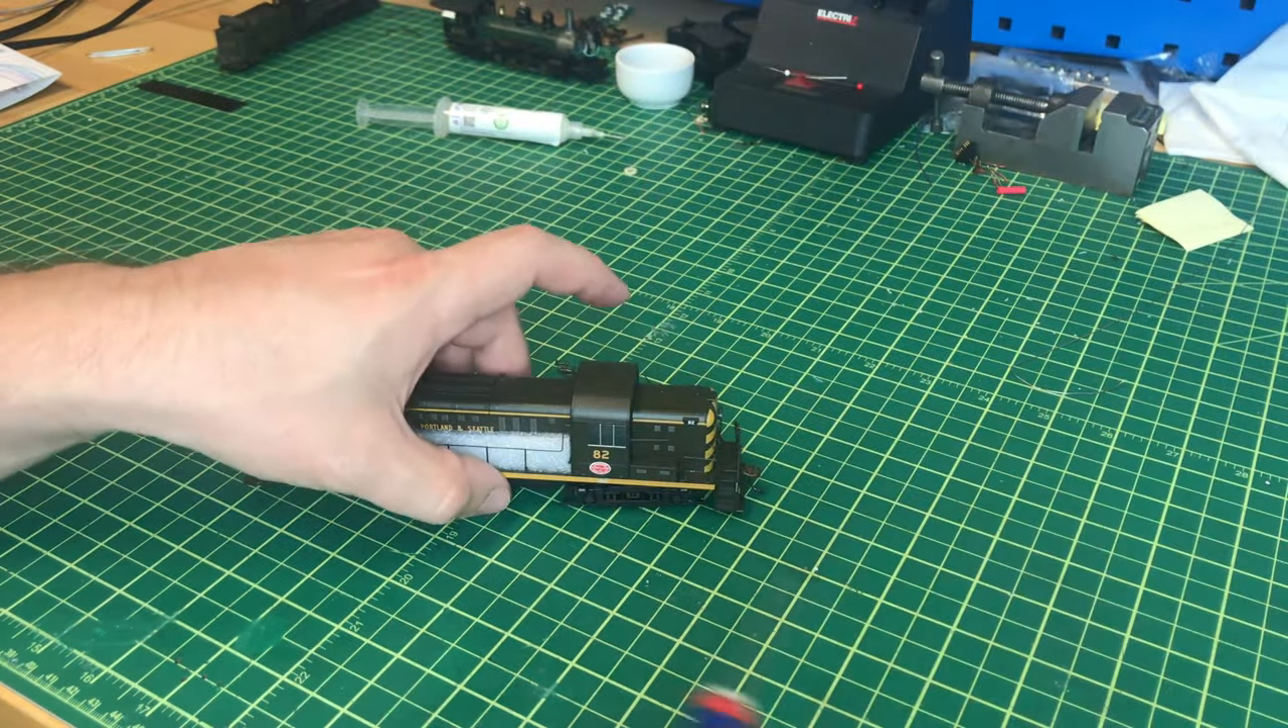After we've got our body shell on we've got our cab in place.